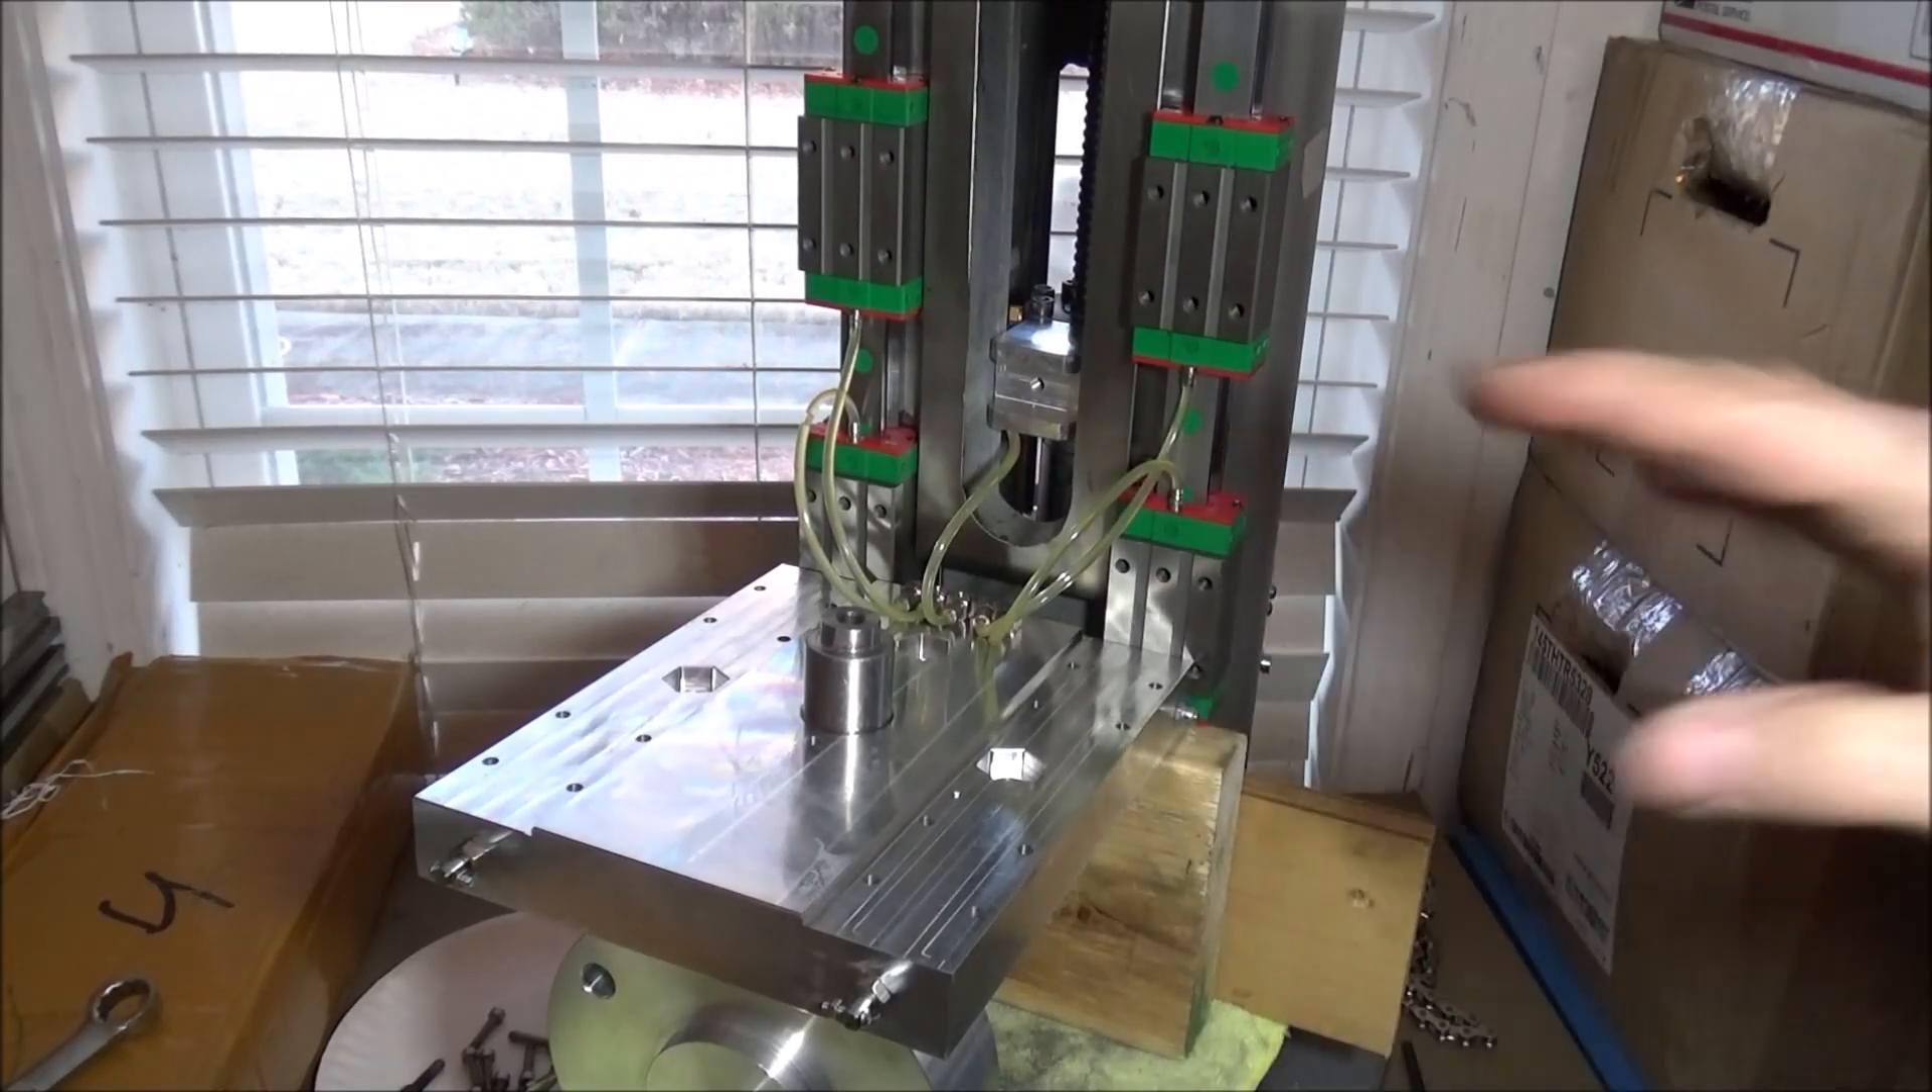I've got all my hoses plumbed in i've got some grease shot in here.